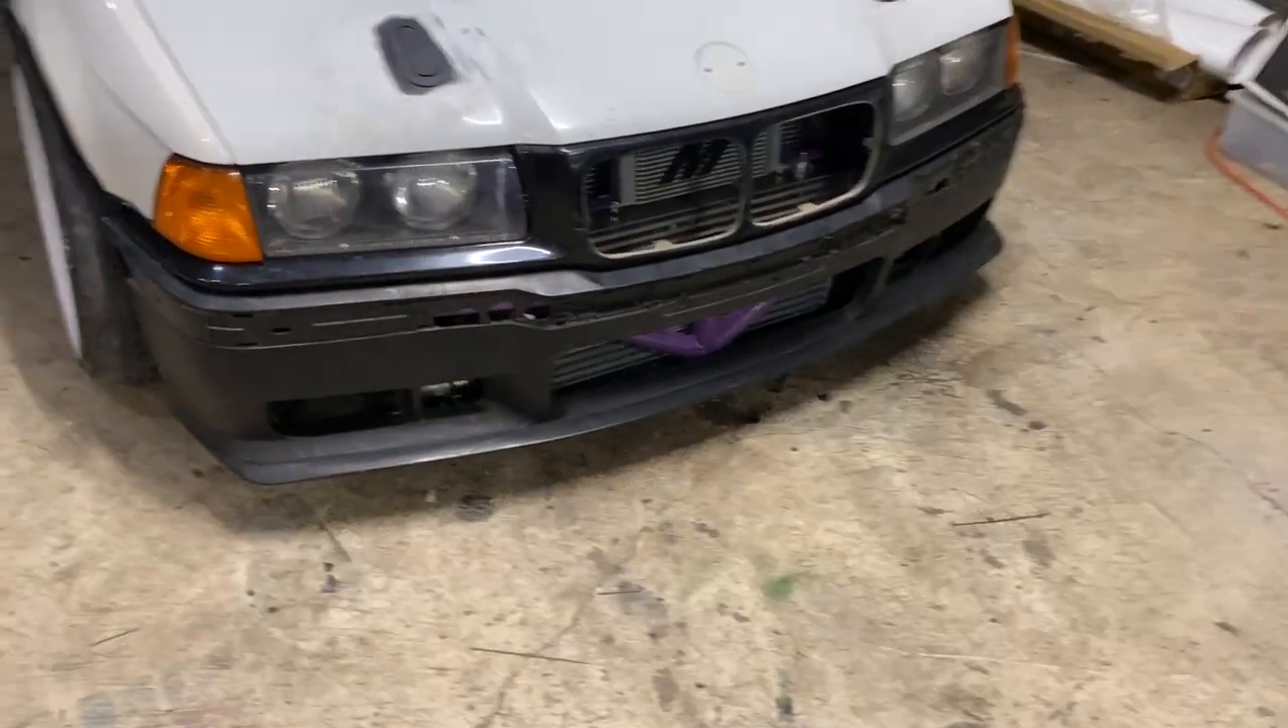All right front bumpers on now all that's left to do on the front end is get the kidney grills back in.